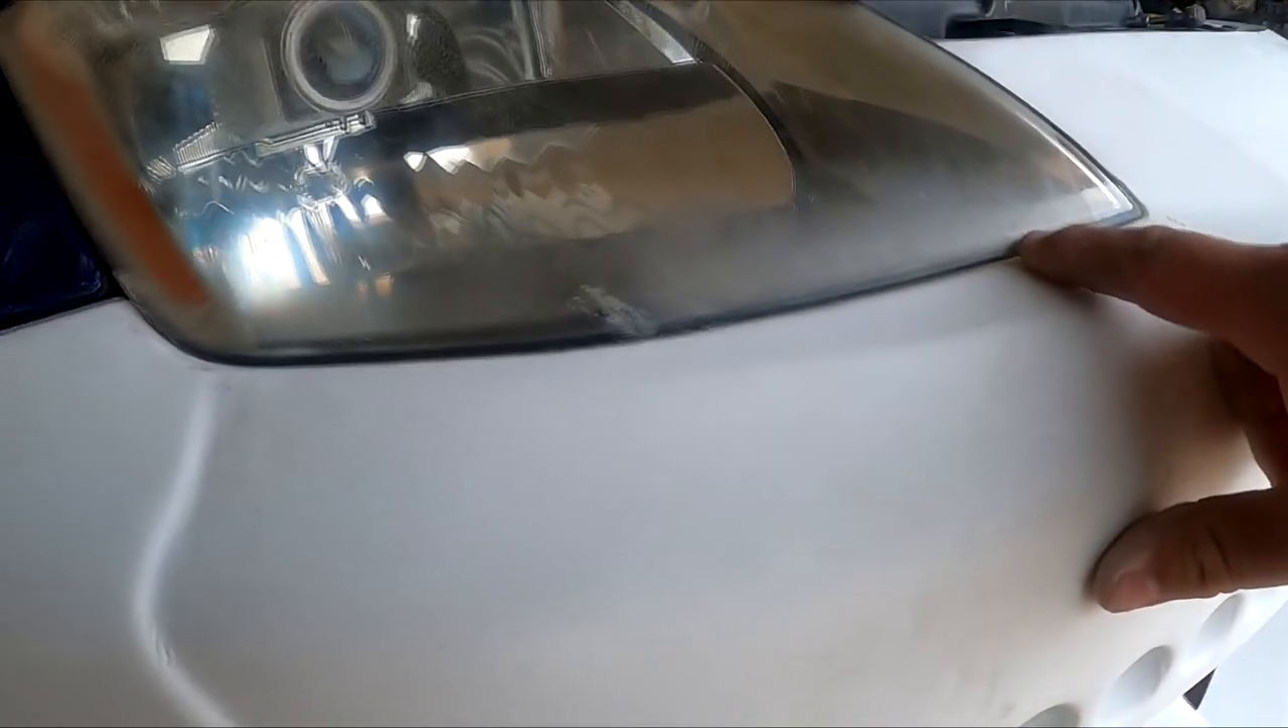There's kind of not much of a gap around the headlight so i might just take a little bit more out.